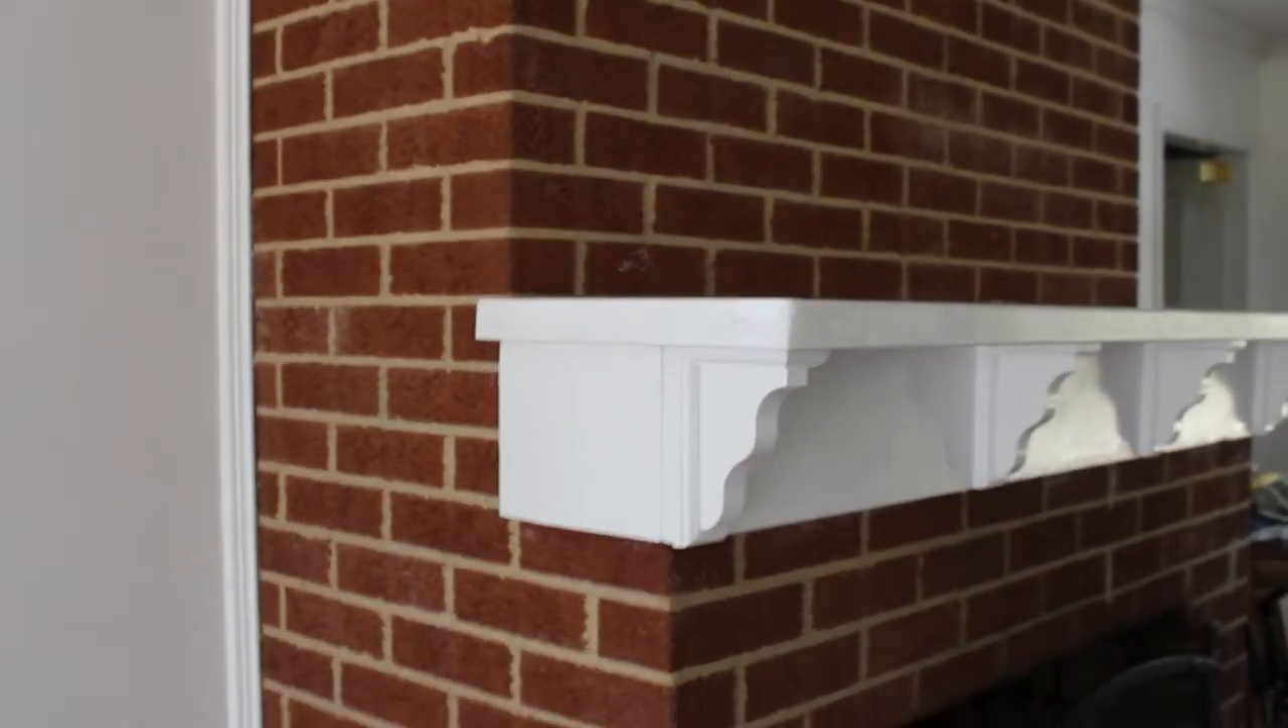And then here you see the final project completed. So this is the wood mantle that I have been dreaming of in my head.